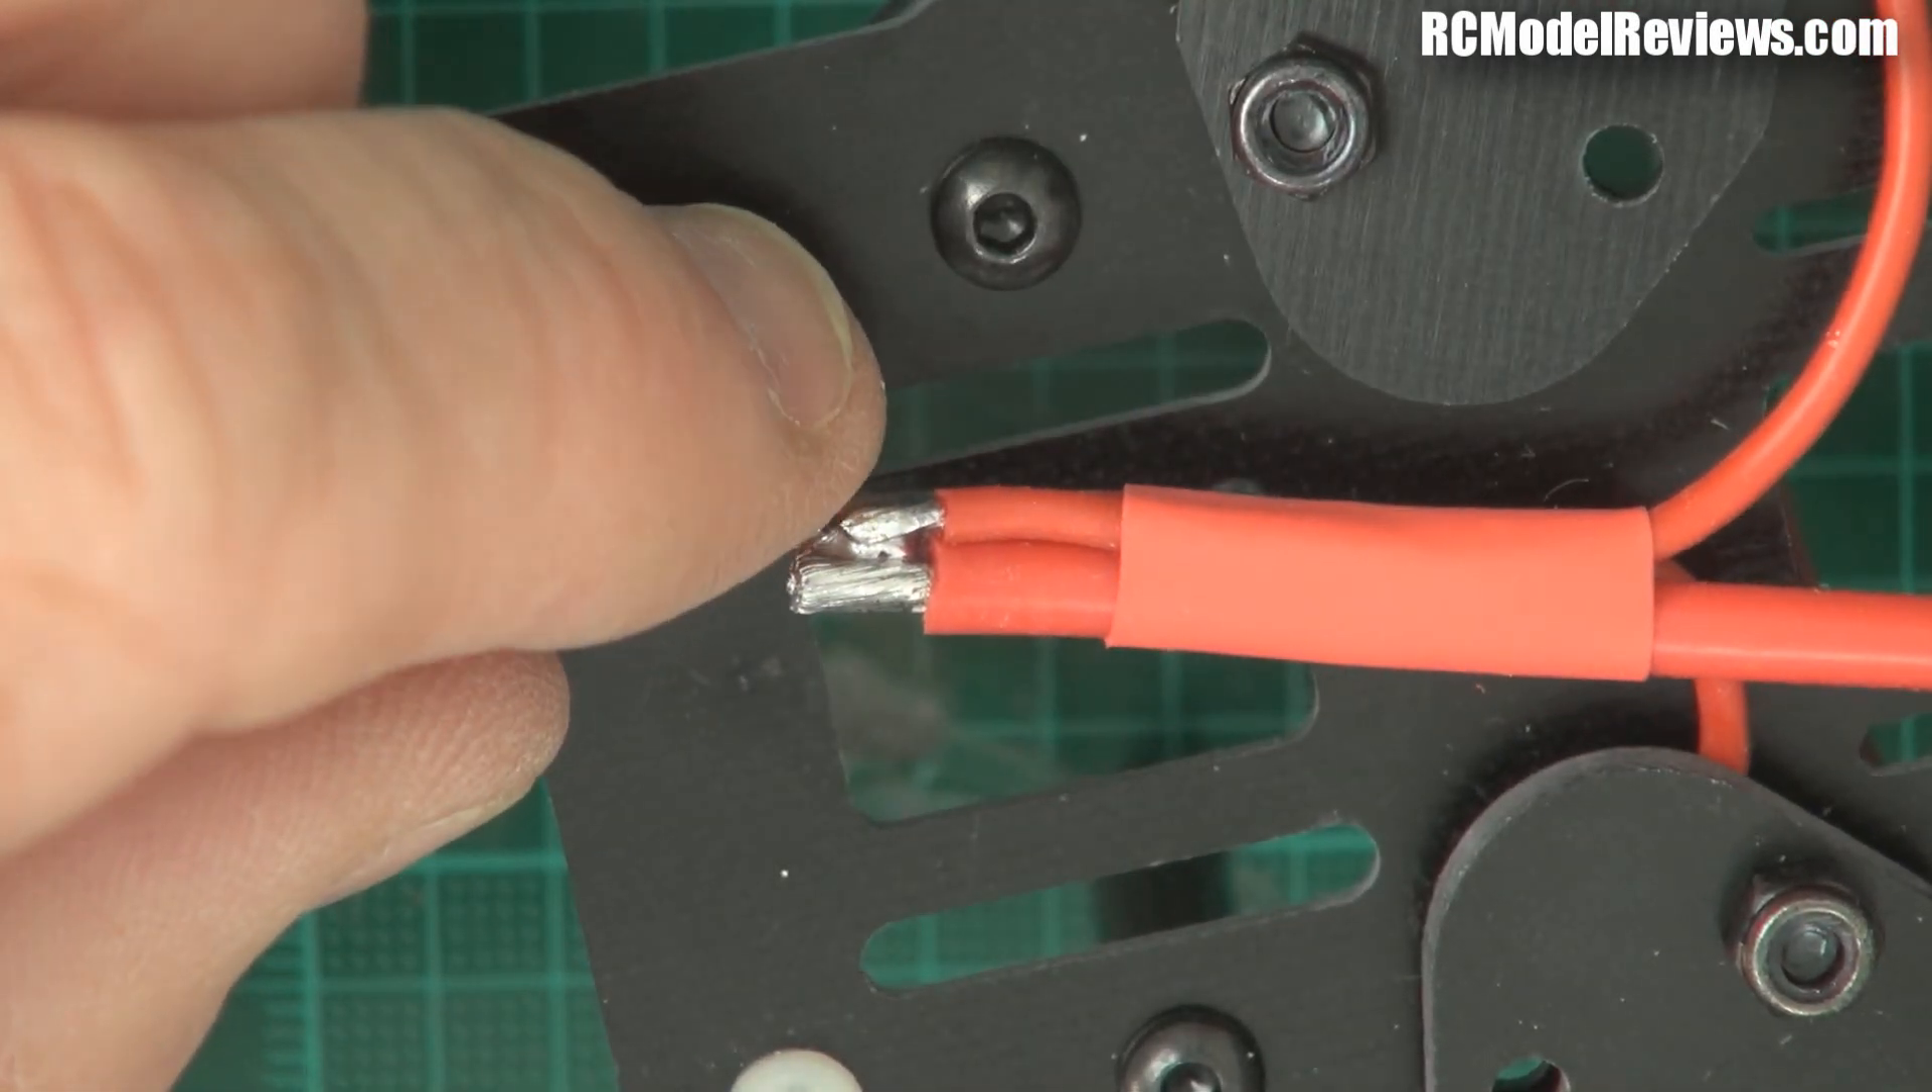So now we've got a red wire on, and those two red wires are joined.